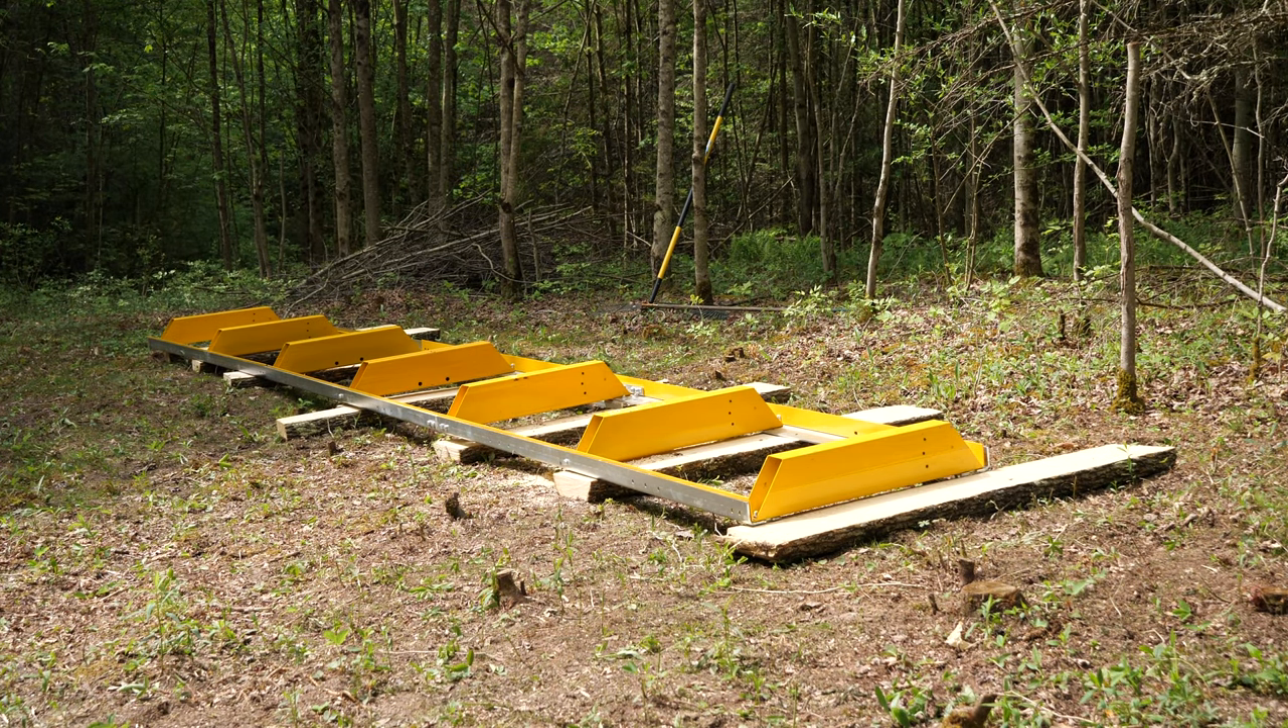At this point you should have more or less the track complete. Obviously it still needs legs and additional parts.